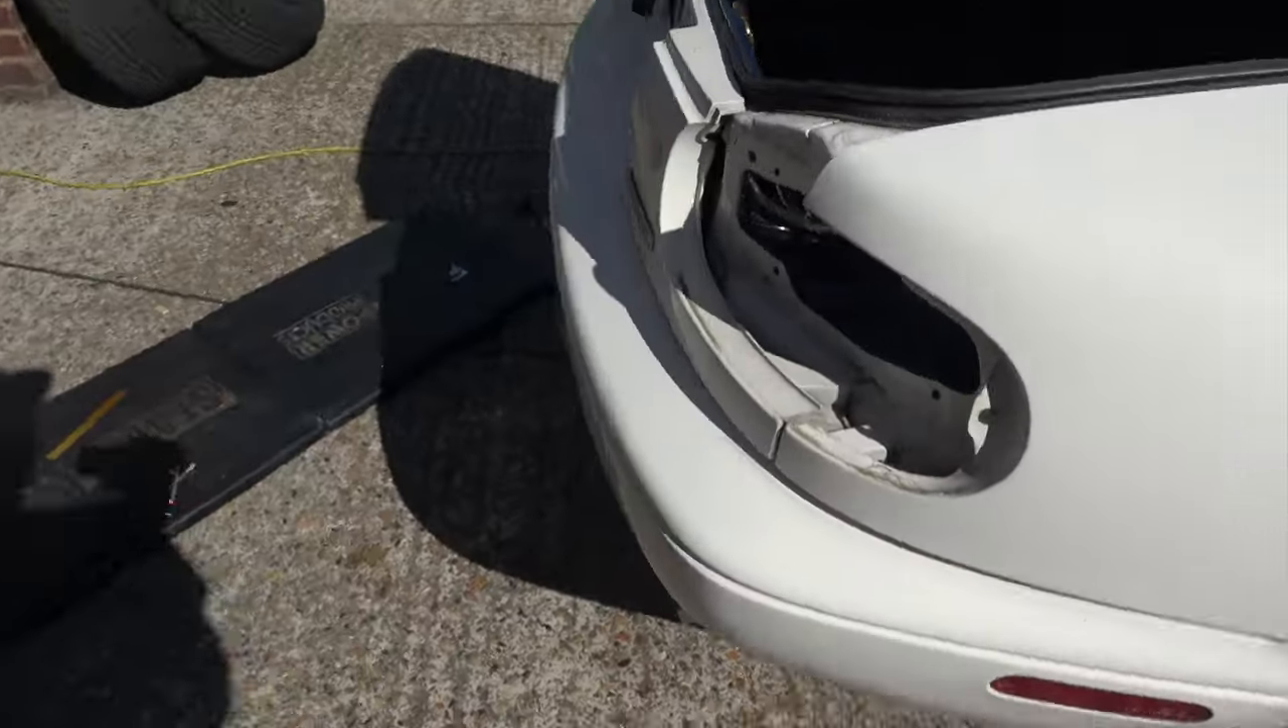Right round back i'm currently working on getting this rear bumper off um tail lights have come out.